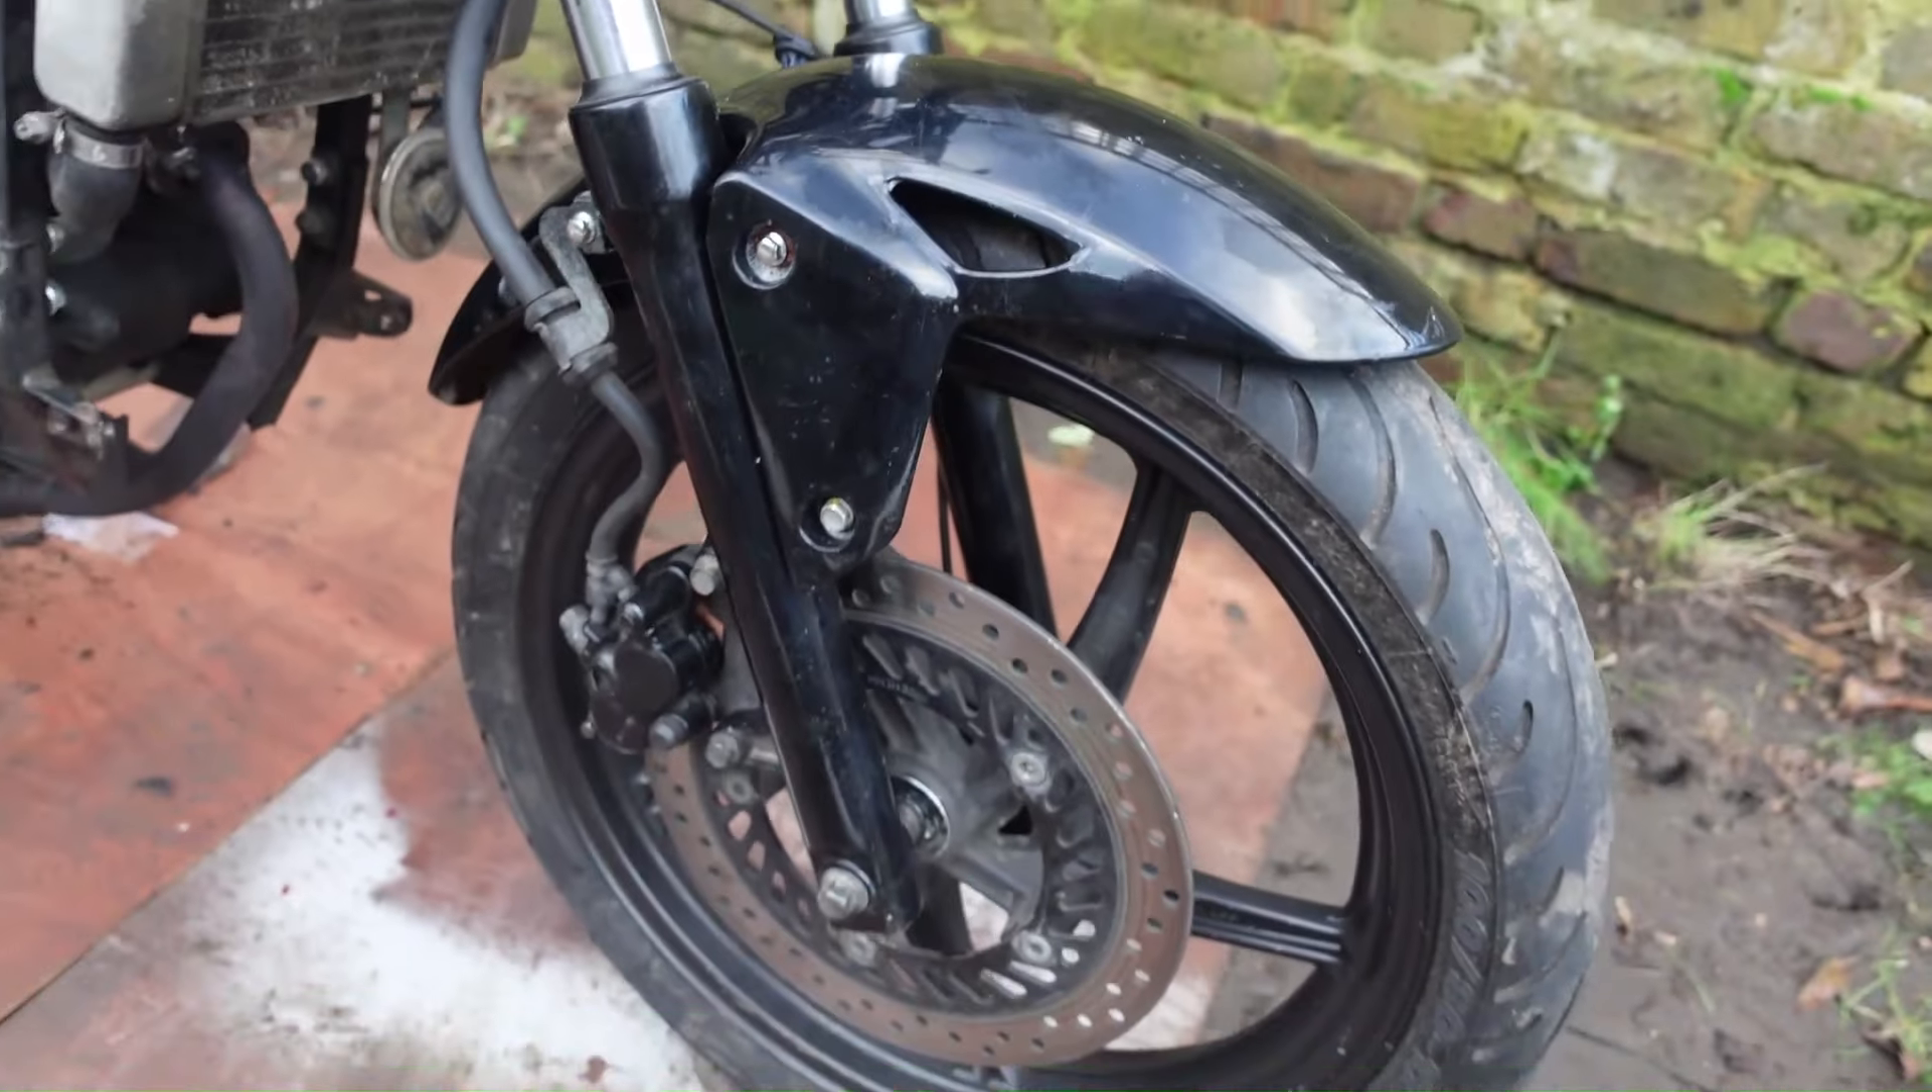The front brake caliper is on and the front mudguard is on.